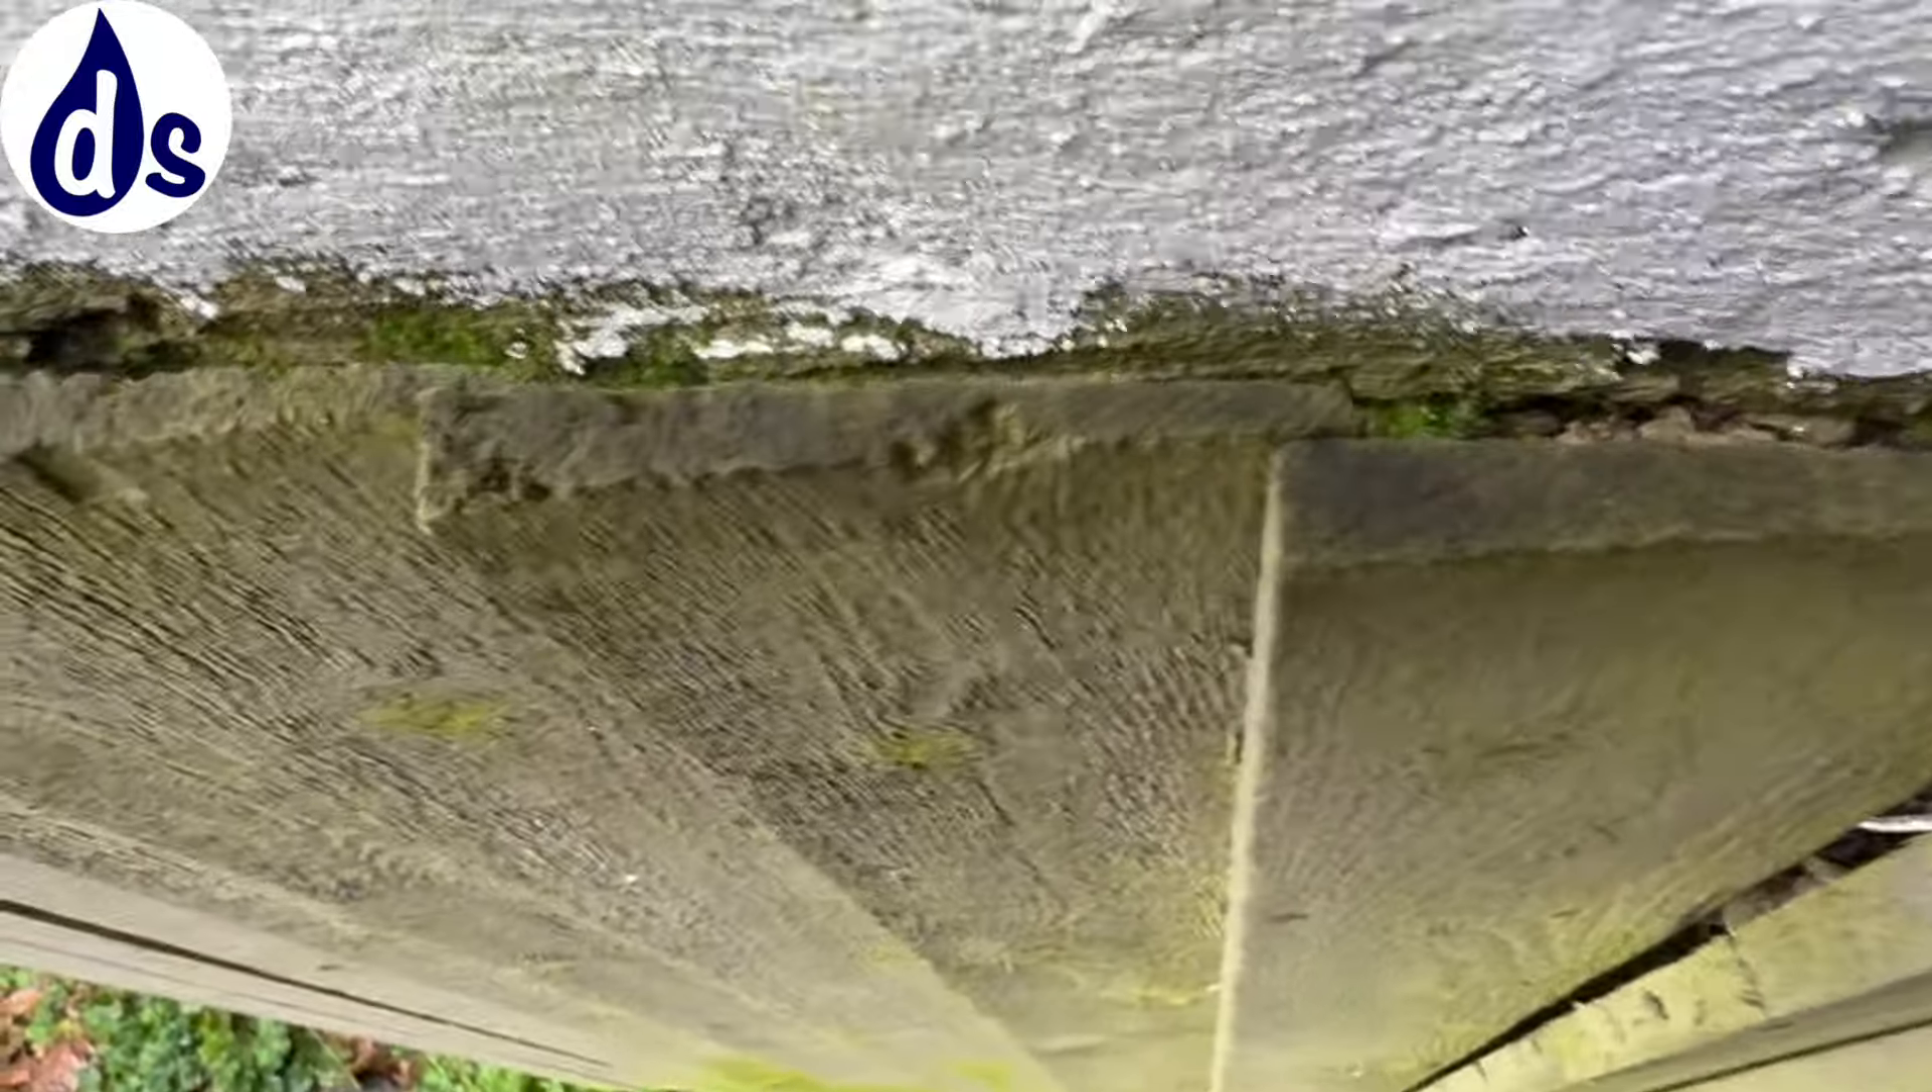I'm going to put it on video, but yes, there is a gap here, and yes, any rainwater going down there is going to find its way into the property, unless it's fully rendered, which is difficult to tell.